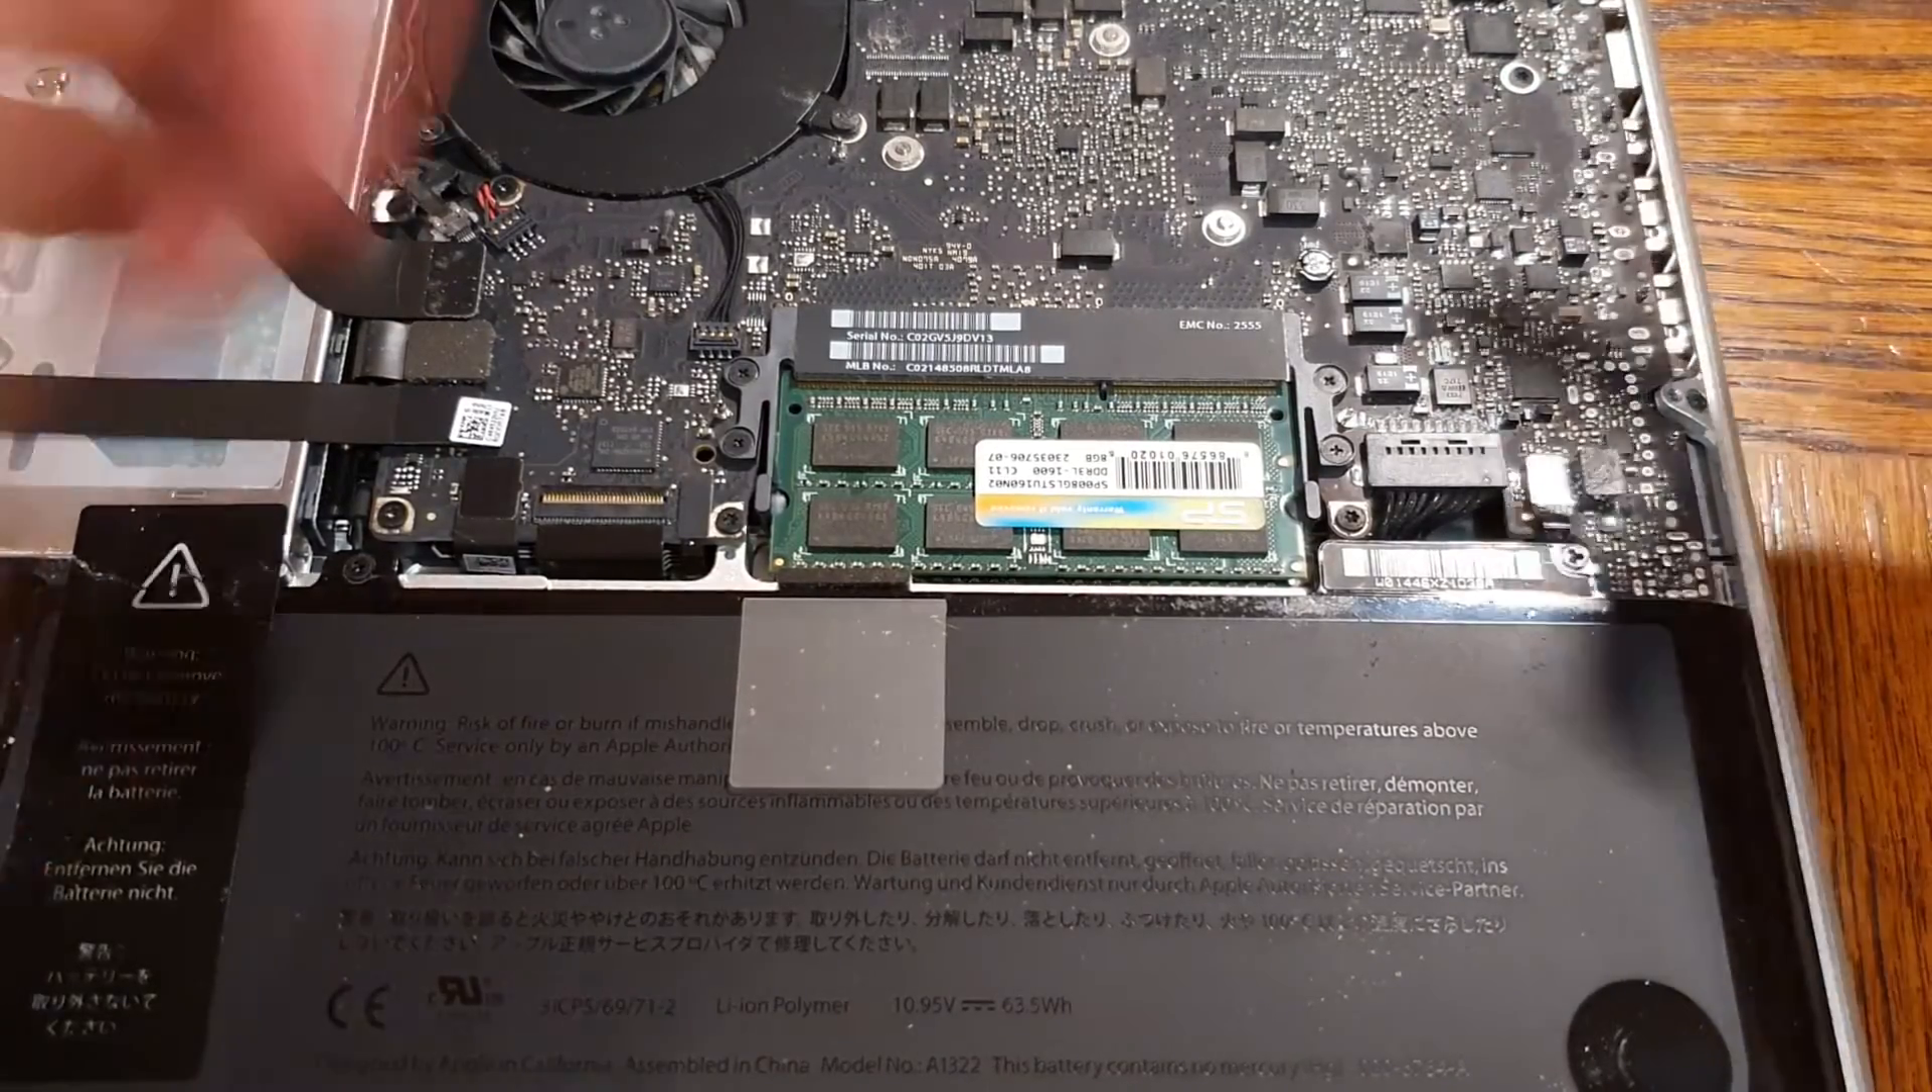So you have the new RAM installed.